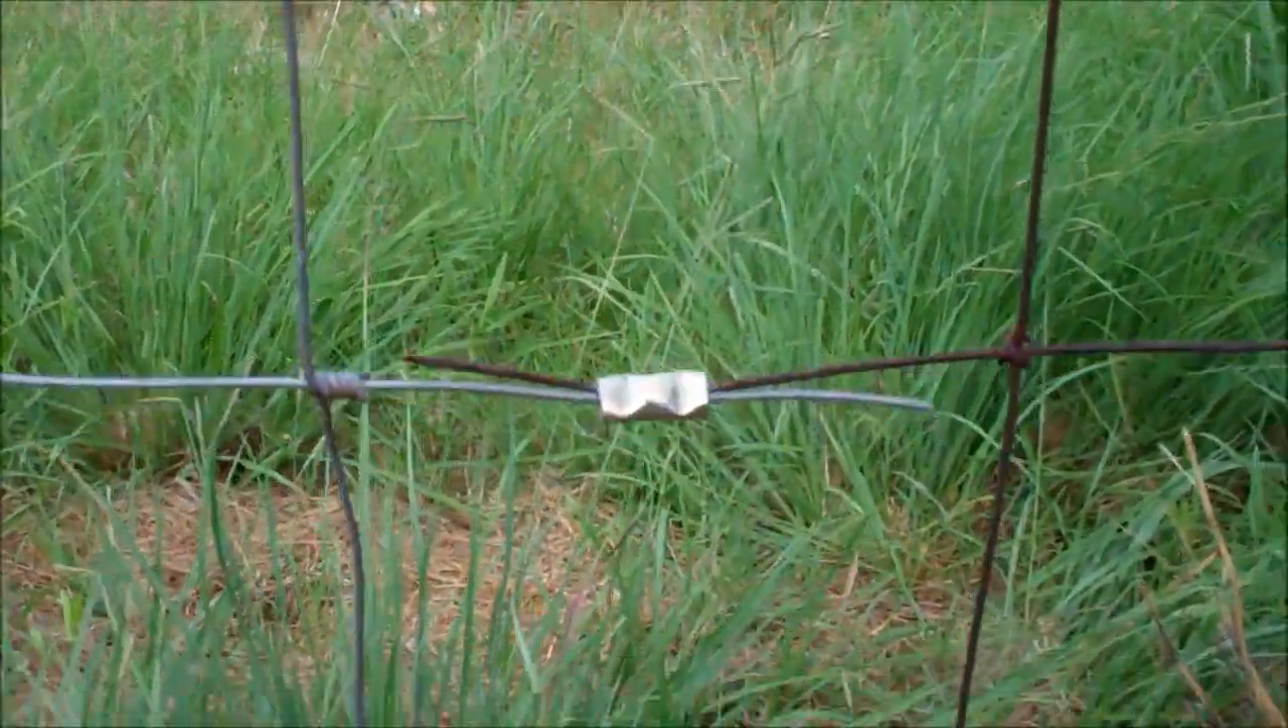You can see all my splices down here that I've done on the fence, on the woven wire fence.